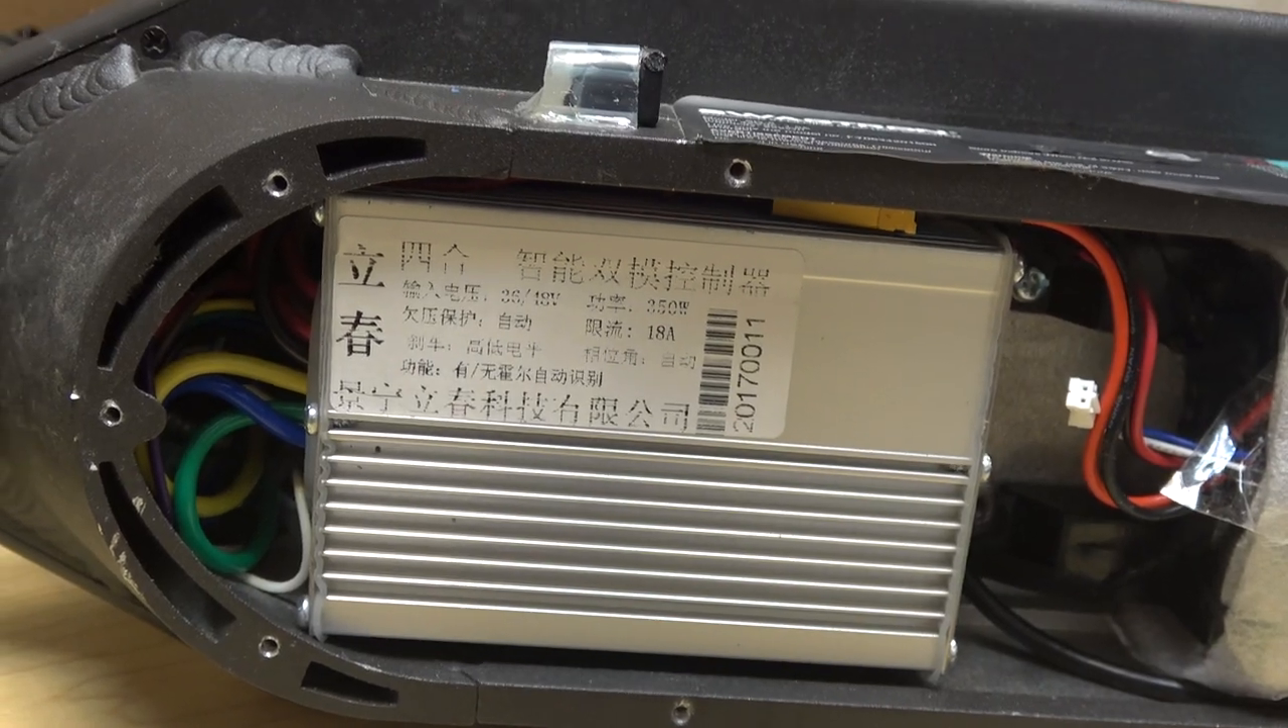All right i'm done installing the controller in here and here's what it looks like all nice and neat in there.